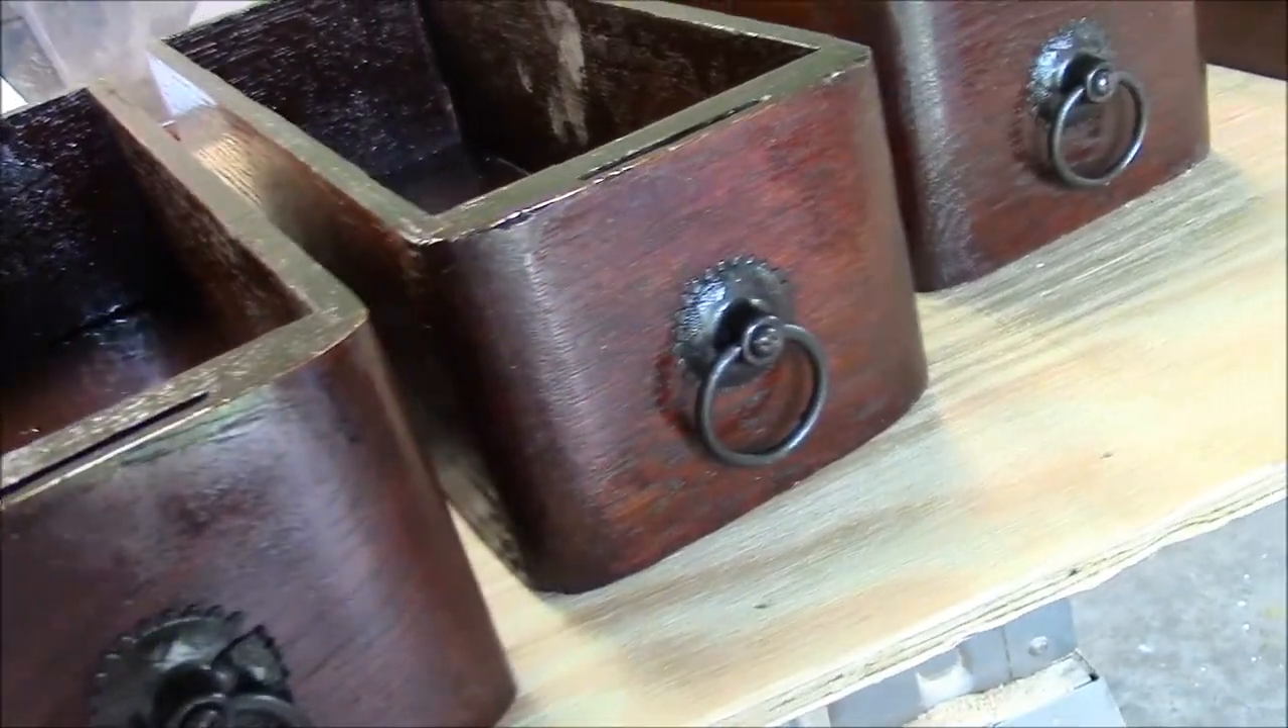I want to show you the drawers, I just got the hardware back on the drawers.